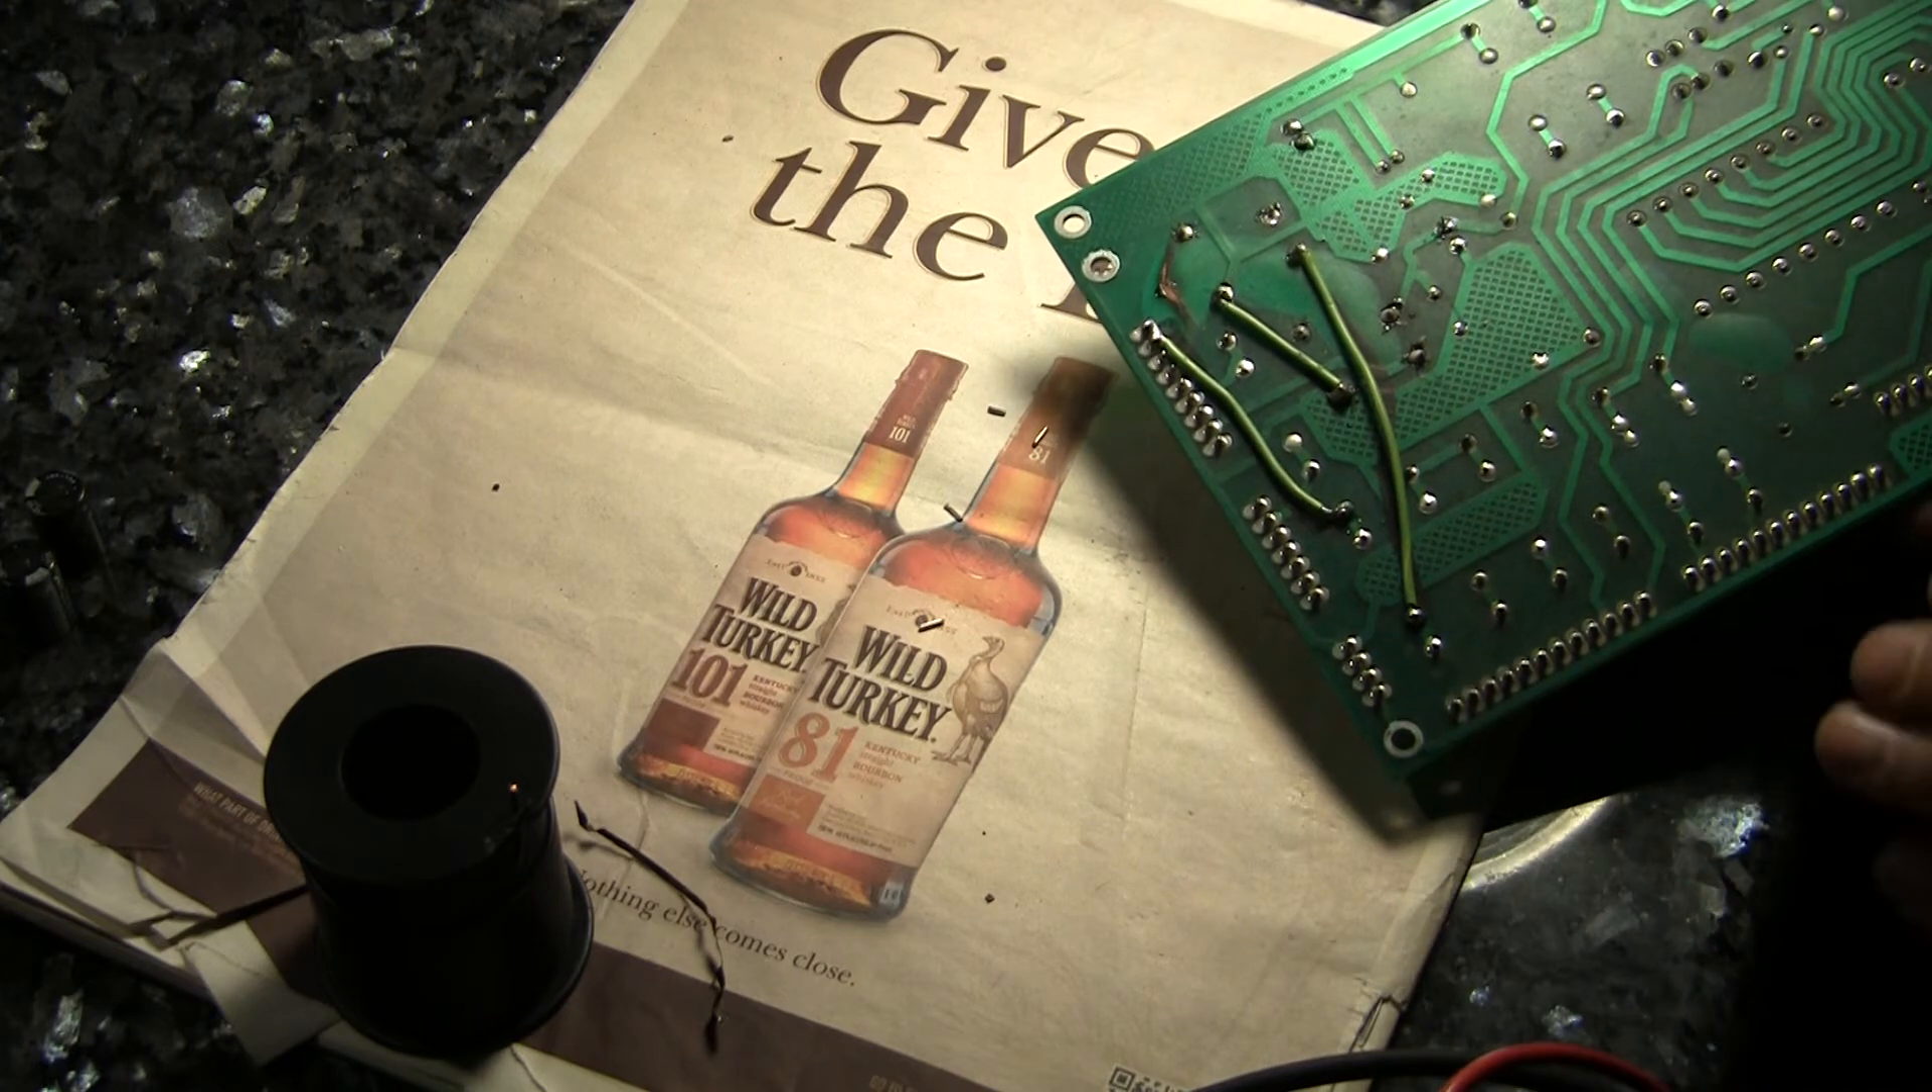And we've duplicated the burnt traces on the underside of the board.